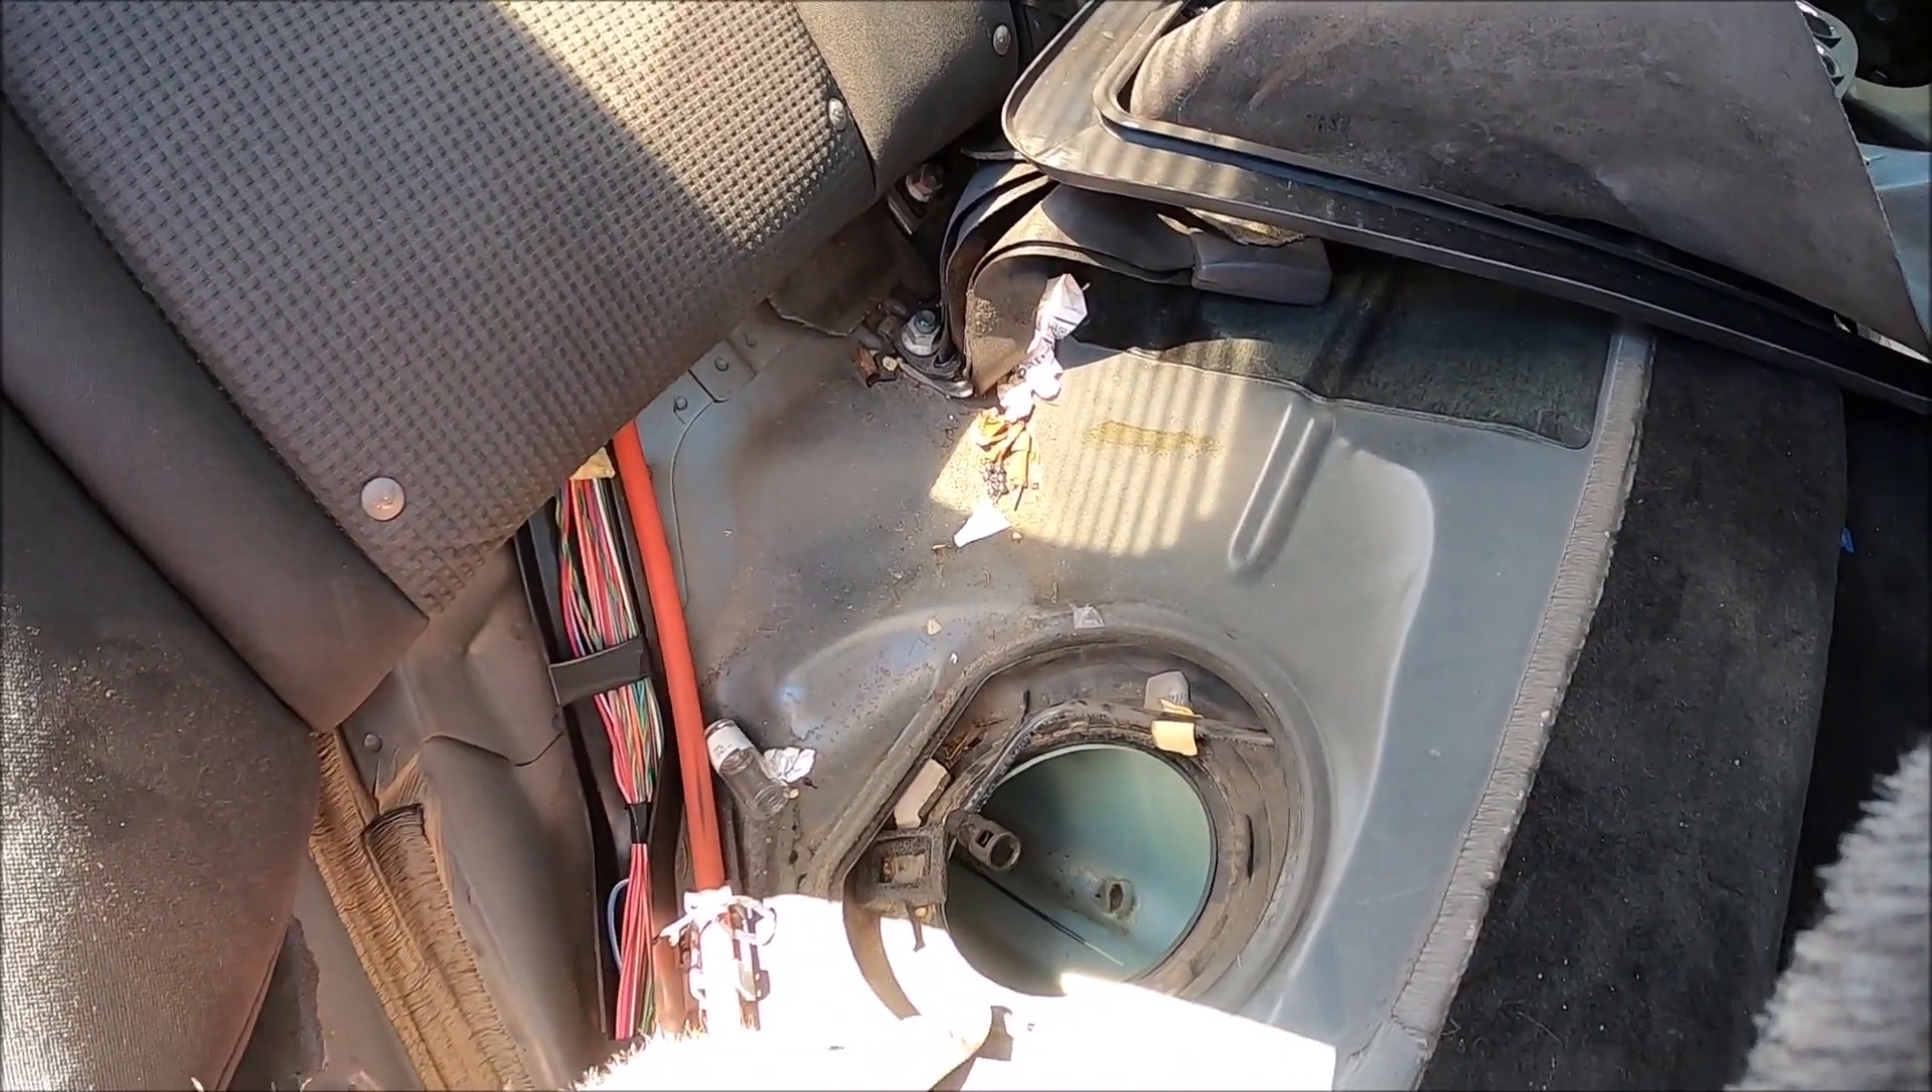Okay, in the back seat of this car, the seat has already been removed.